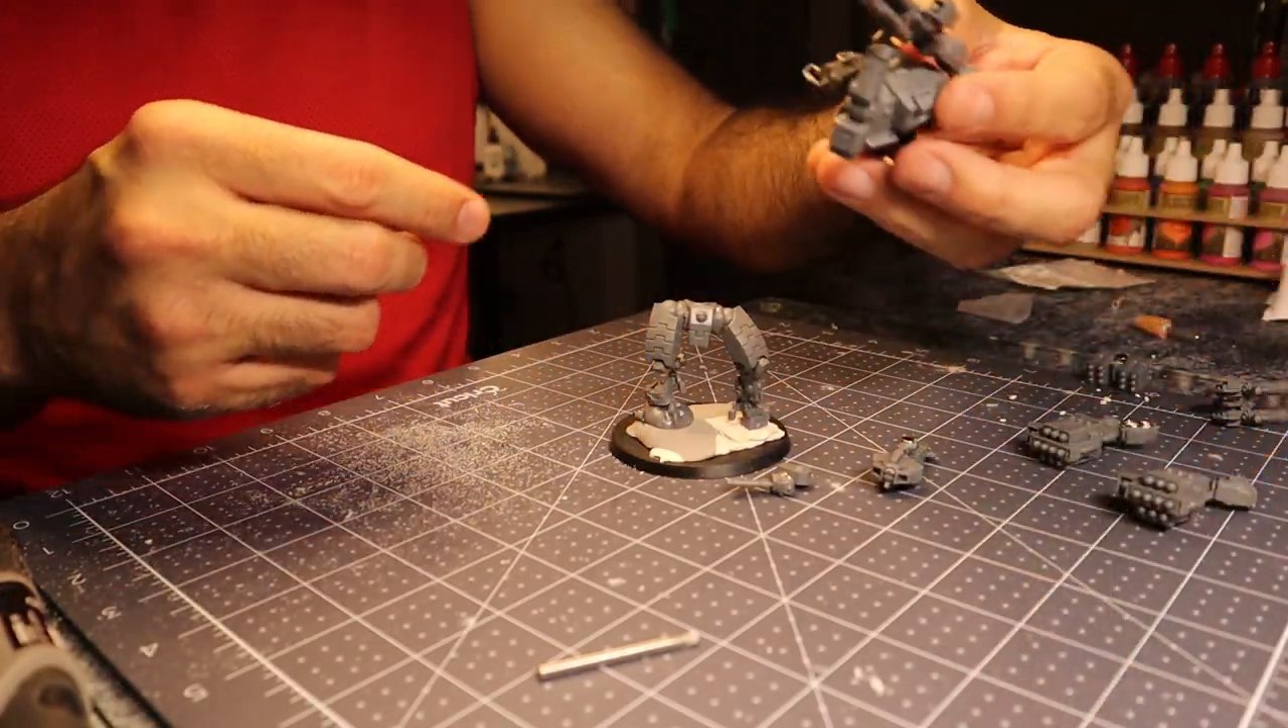So, you'll notice my legs here. I've got them positioned. And it's feeling okay.